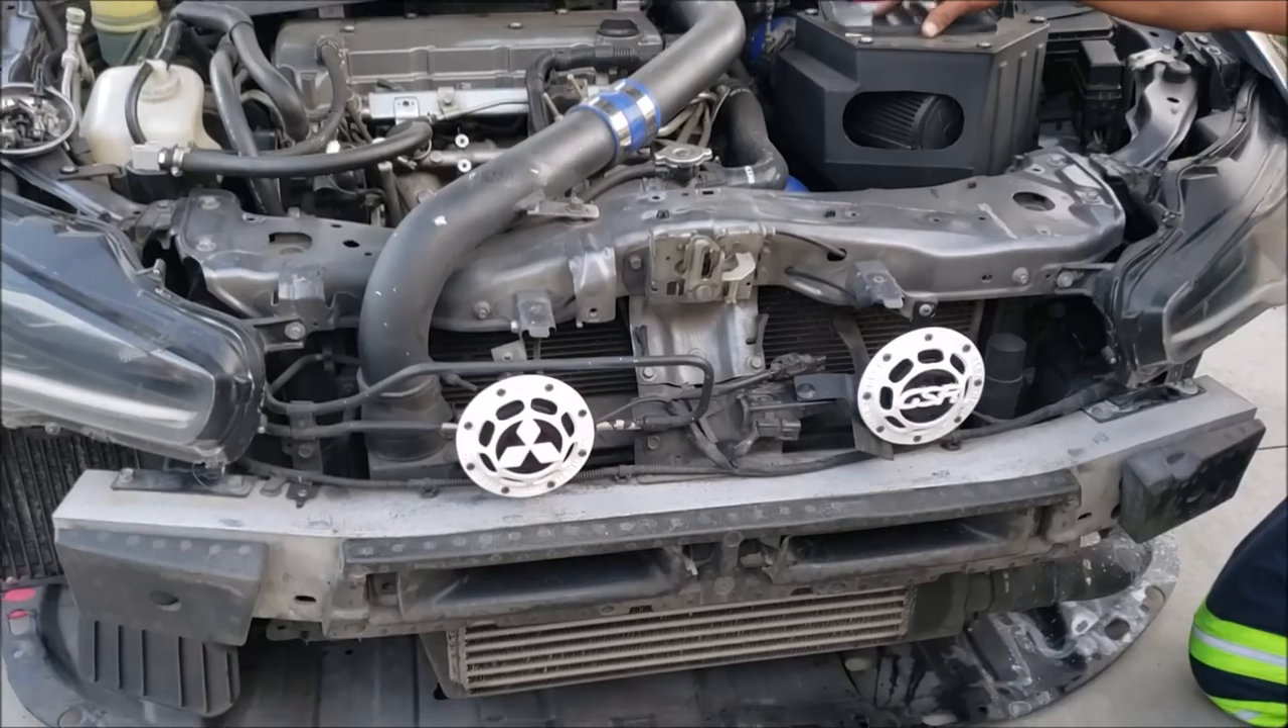Alright, so you got the bumper off? Bumper's off.